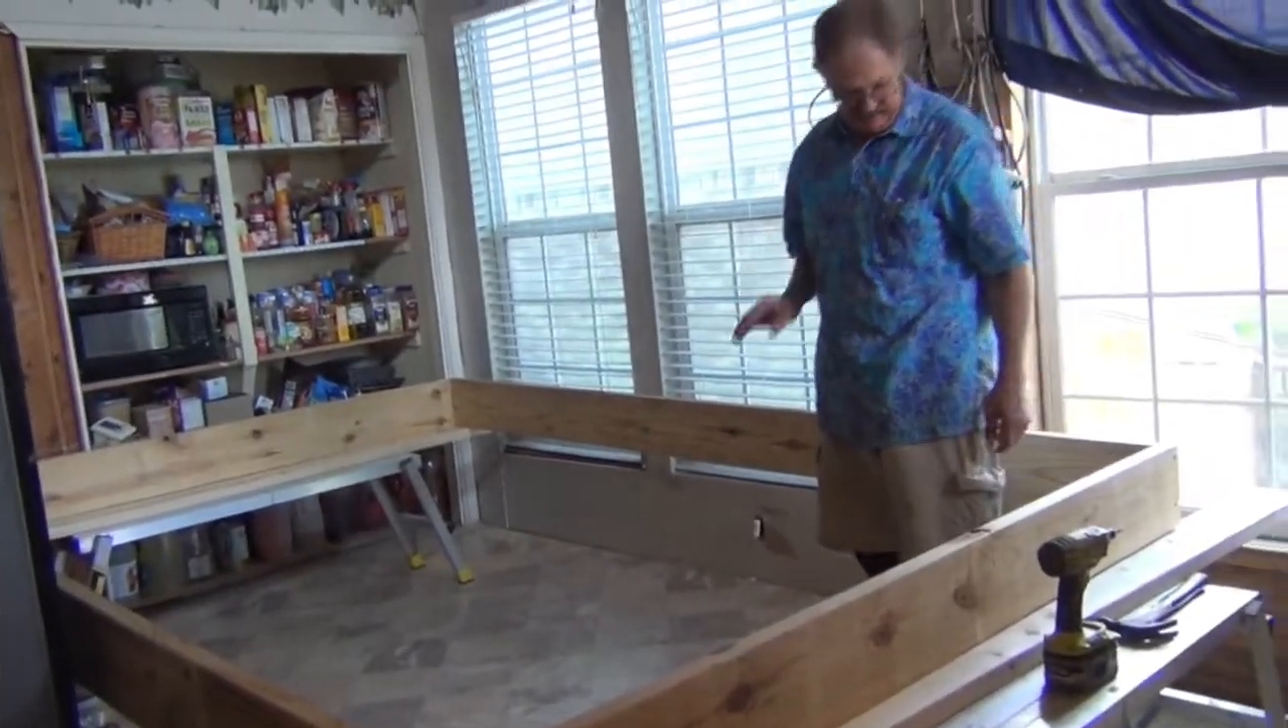Okay, we've got our box built now. This is our first tray.